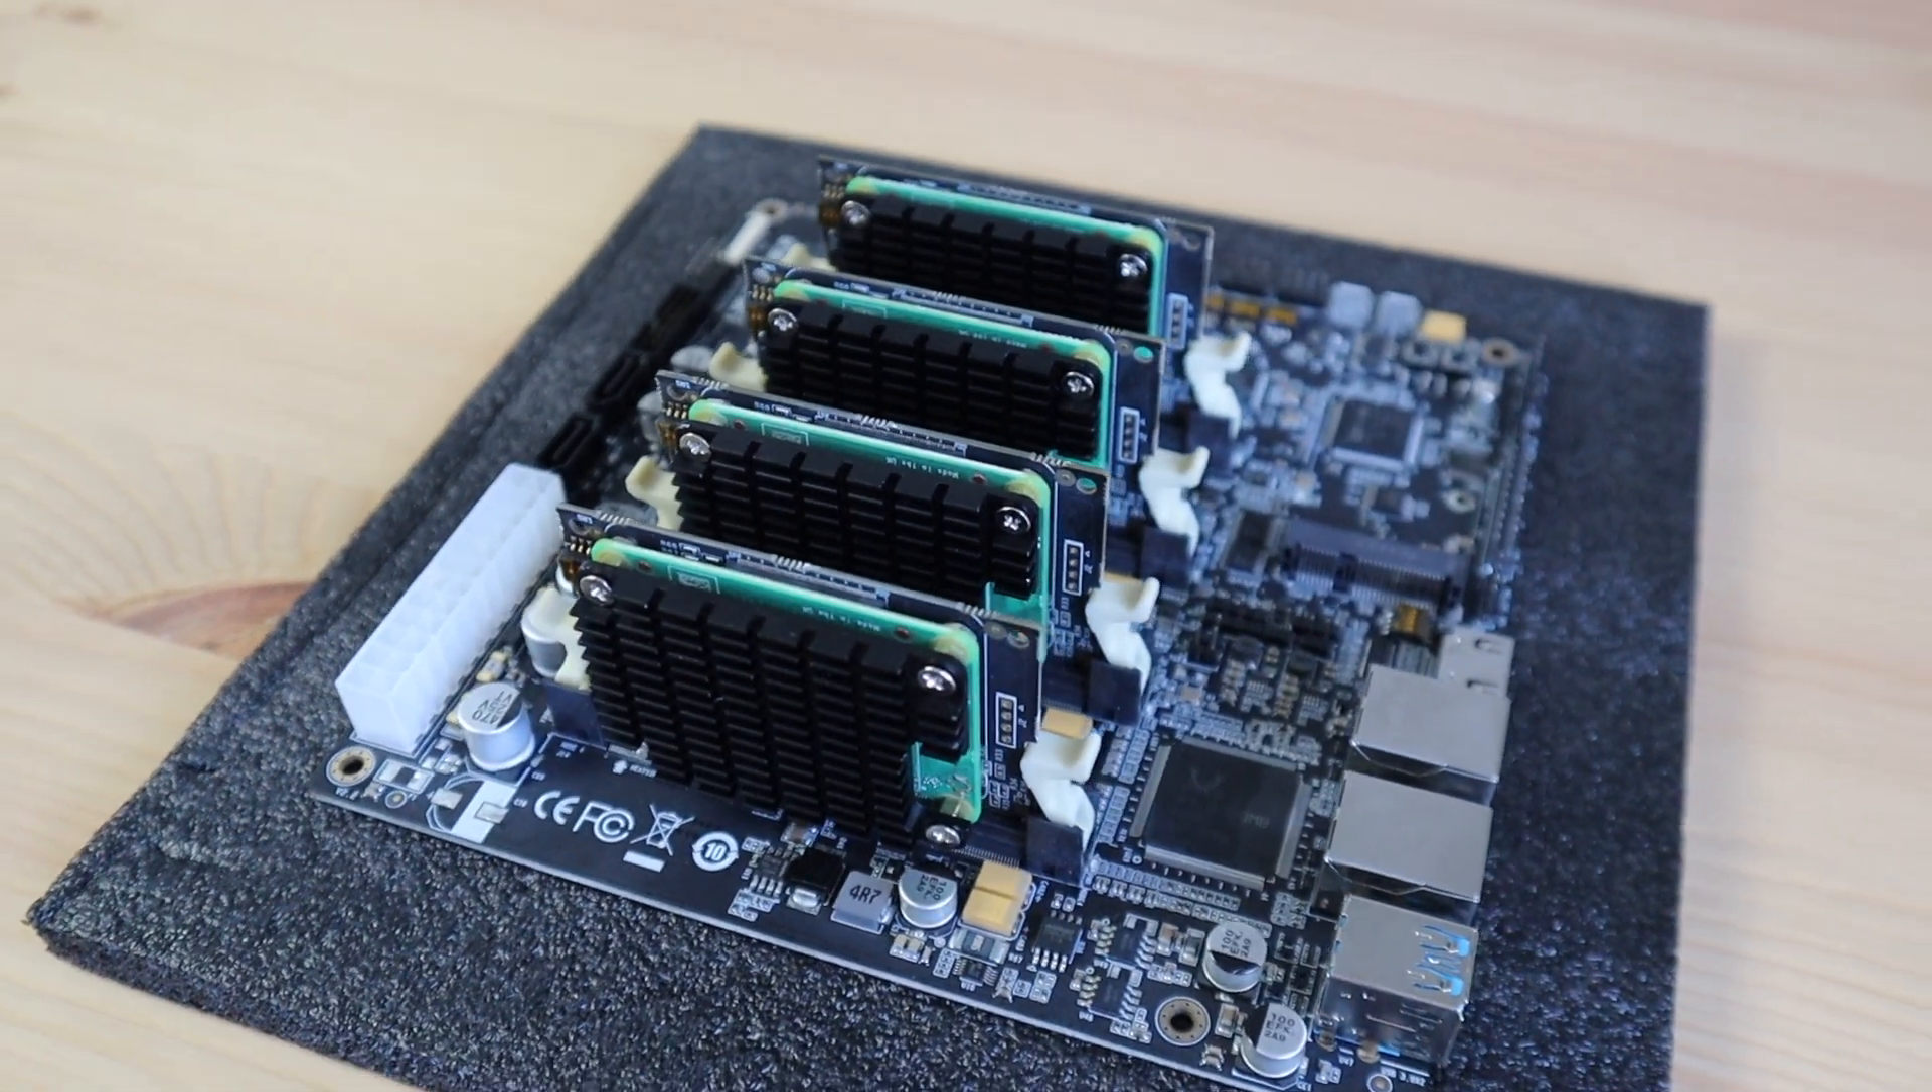With that done, our cluster is basically assembled. All we need to do to finish it off is to plug in a power supply and an Ethernet cable.